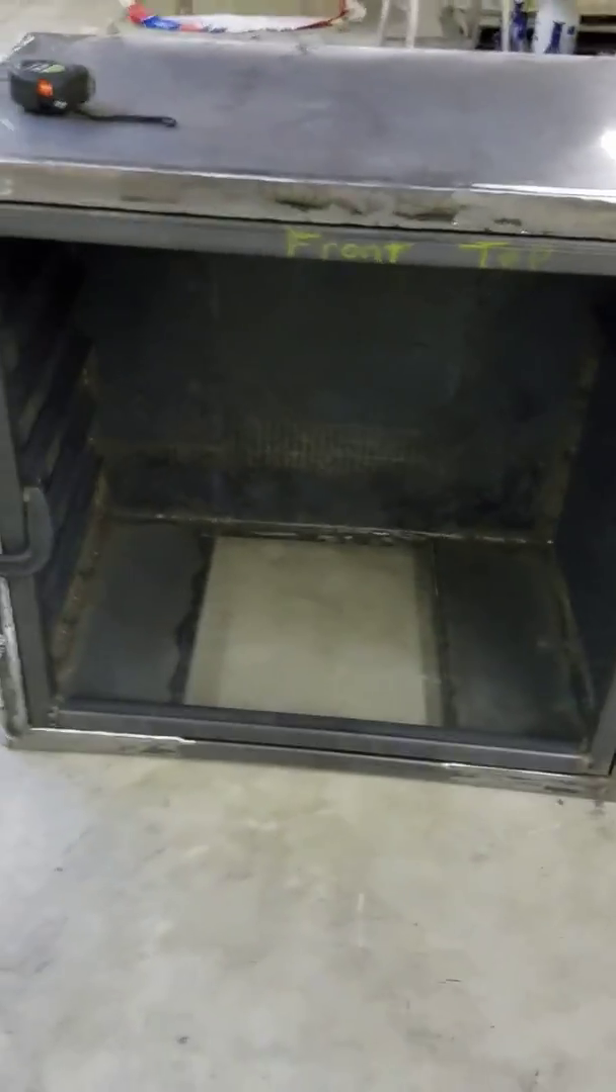I just got done framing up the door frame.